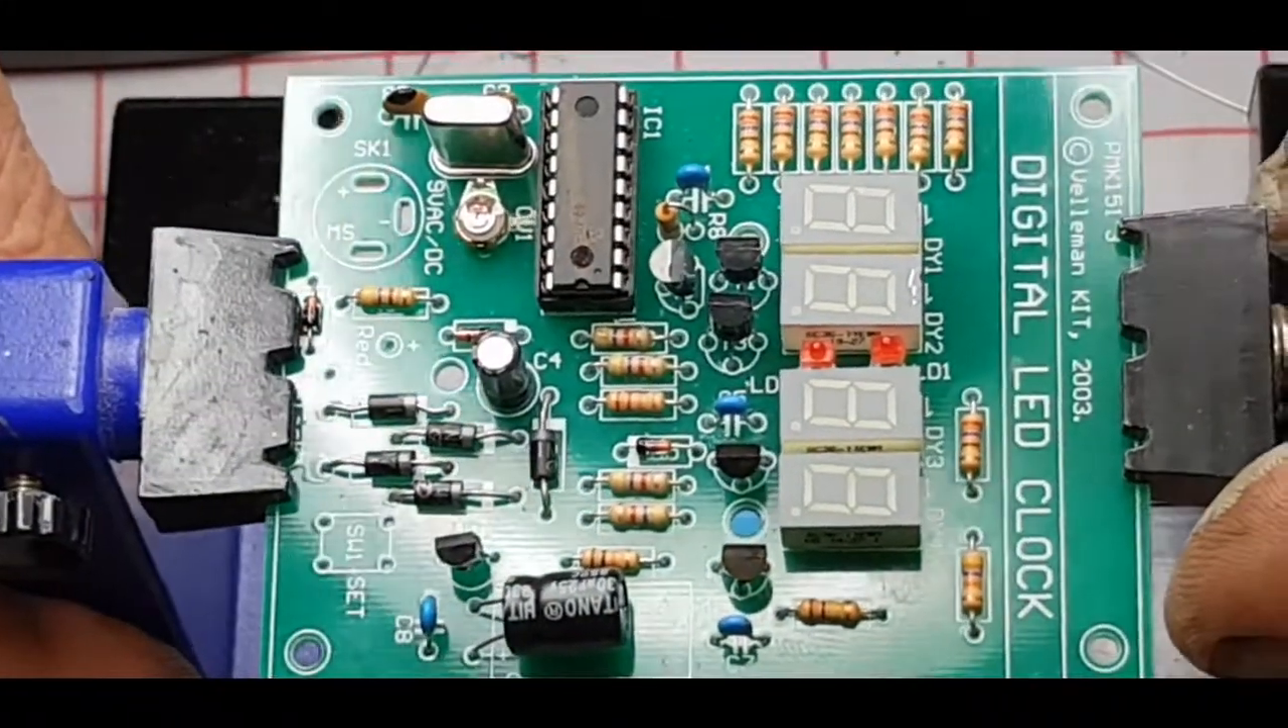So that's the chip neatly seated.